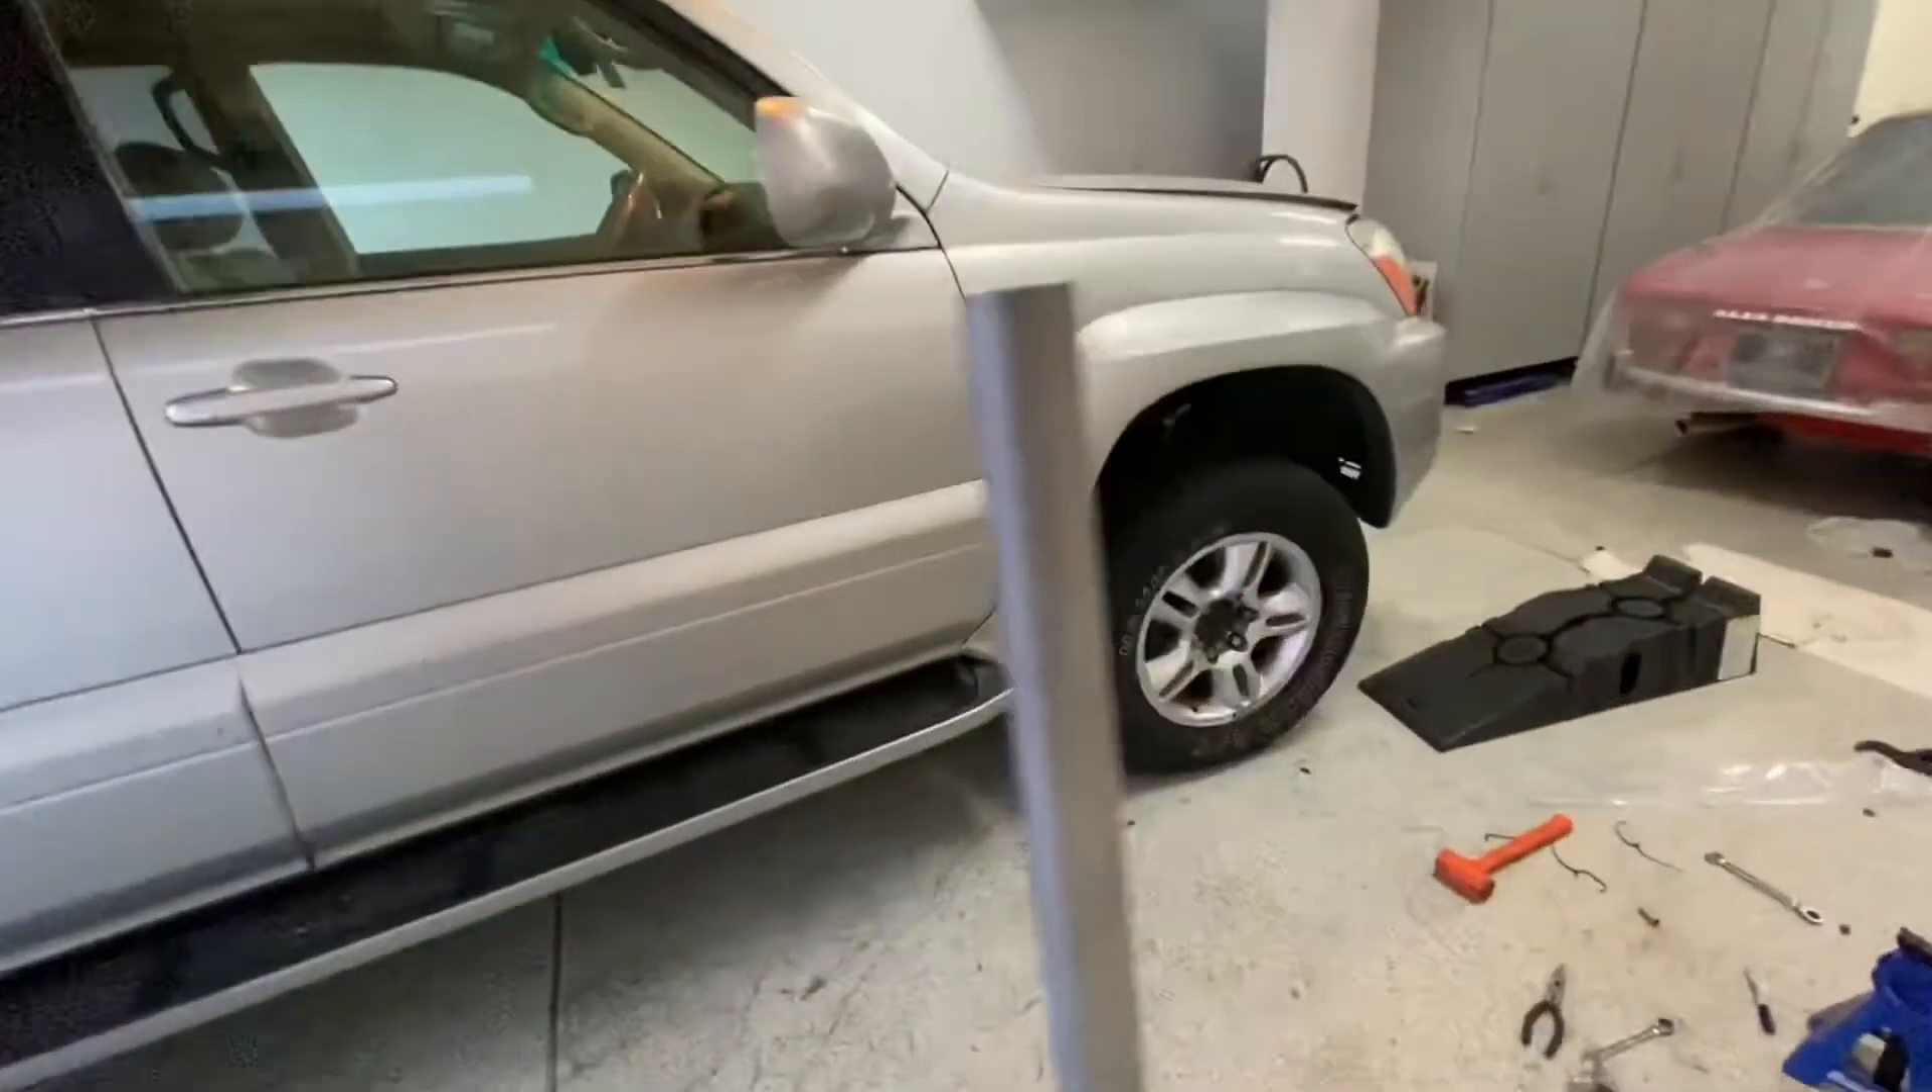I gotta put the center caps on that wheel still, so here it is right there.